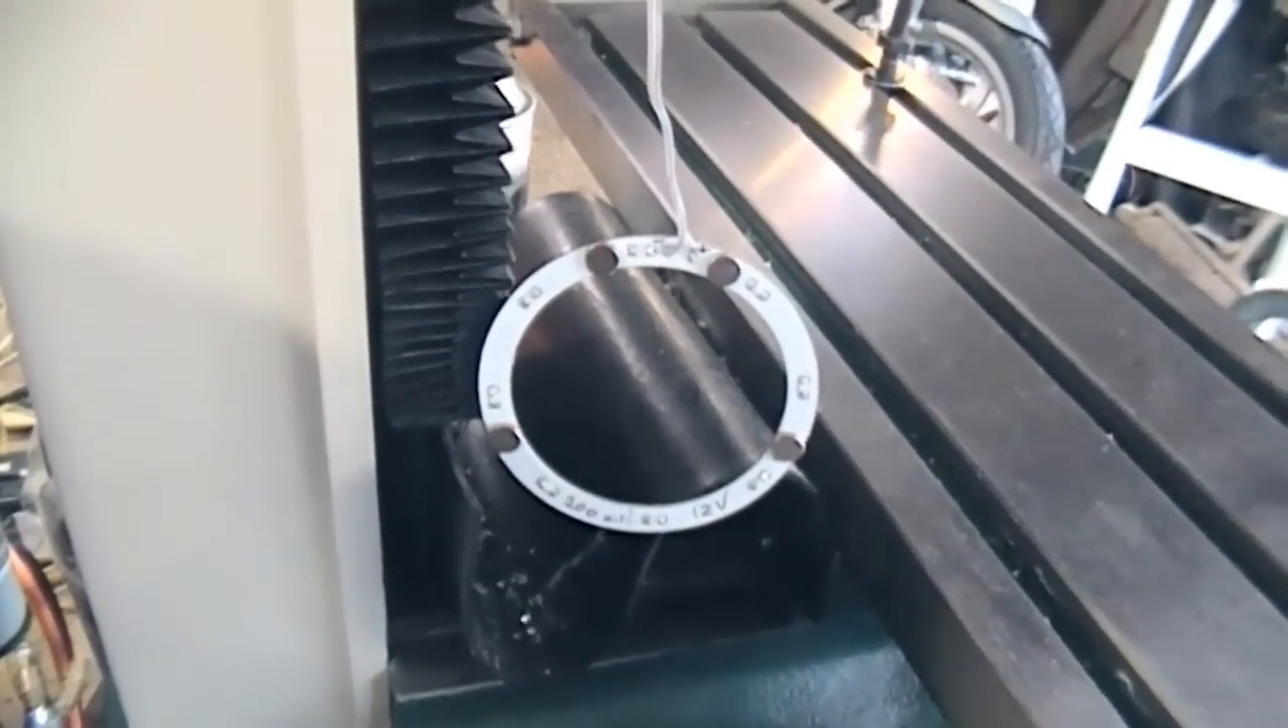I've used some CA to put four neodymium magnets on there.